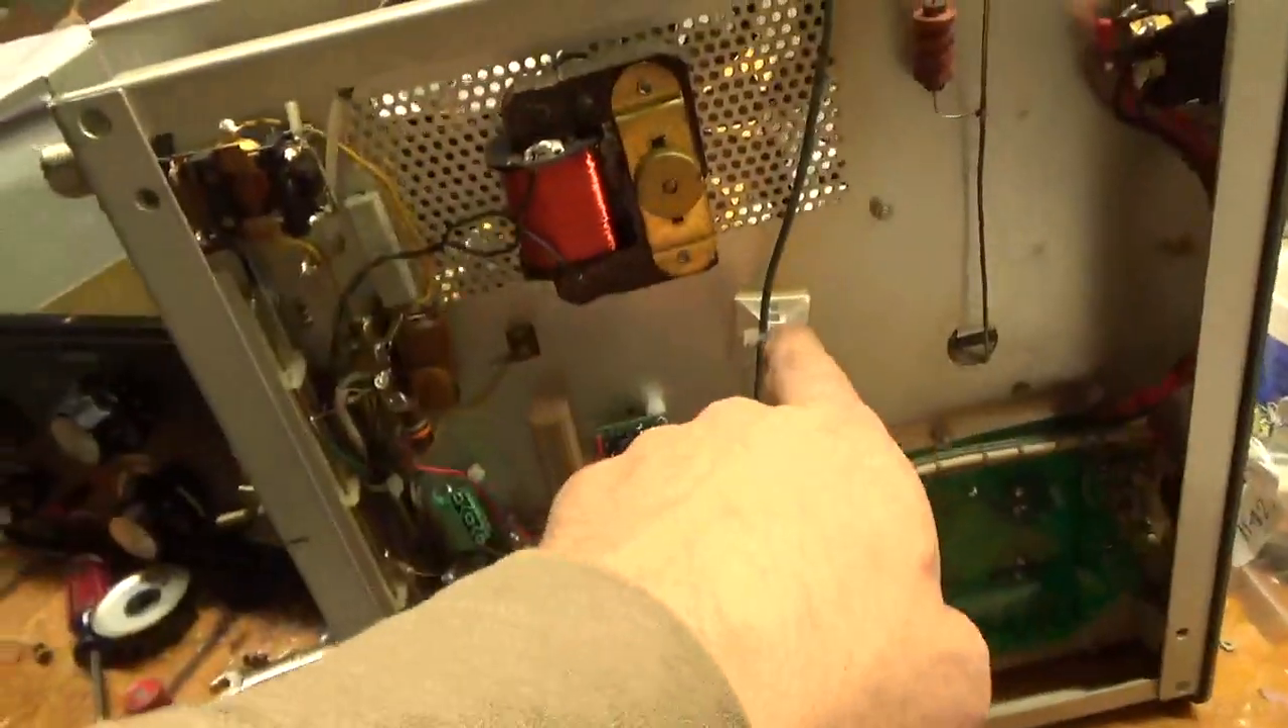I put this cable tie wire holder type thing in because I didn't want the B-positive flopping around.